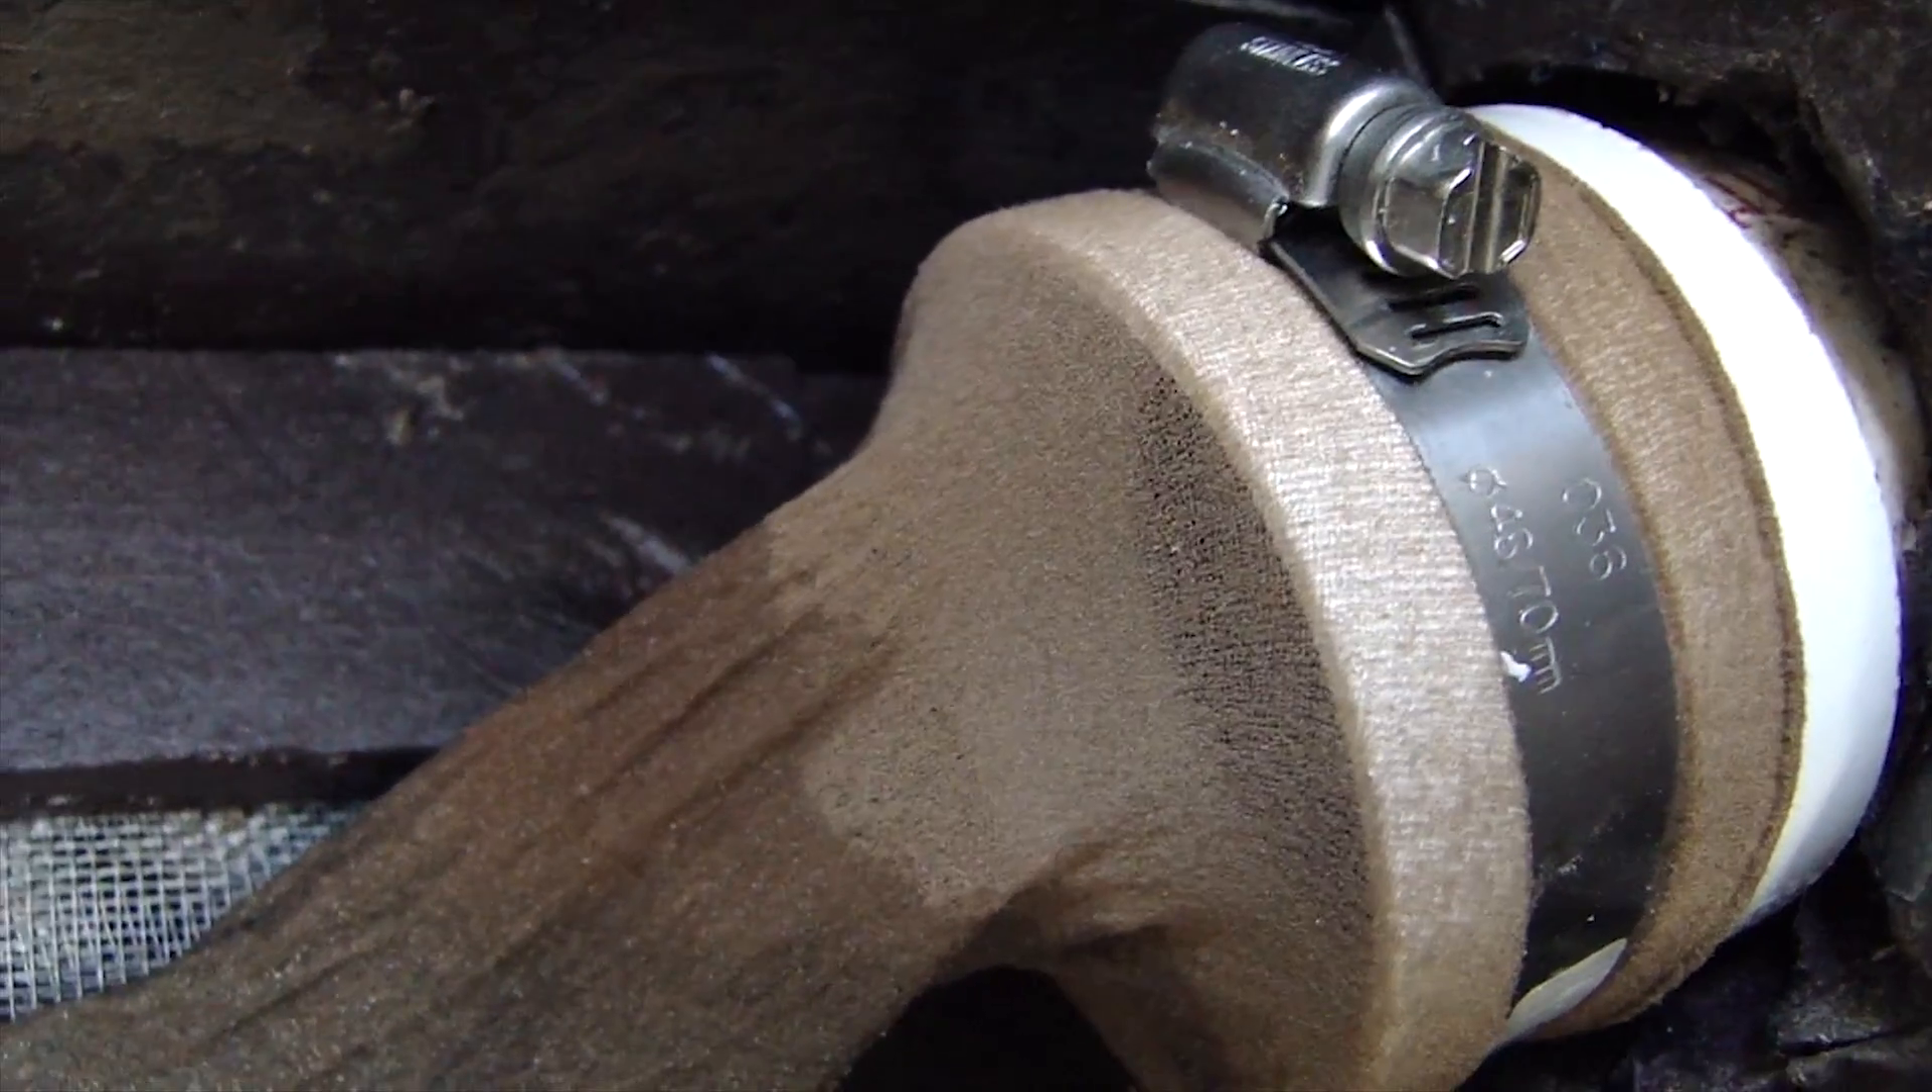You can see that clamp is just sitting right in that notch, holding that pantyhose on tight.